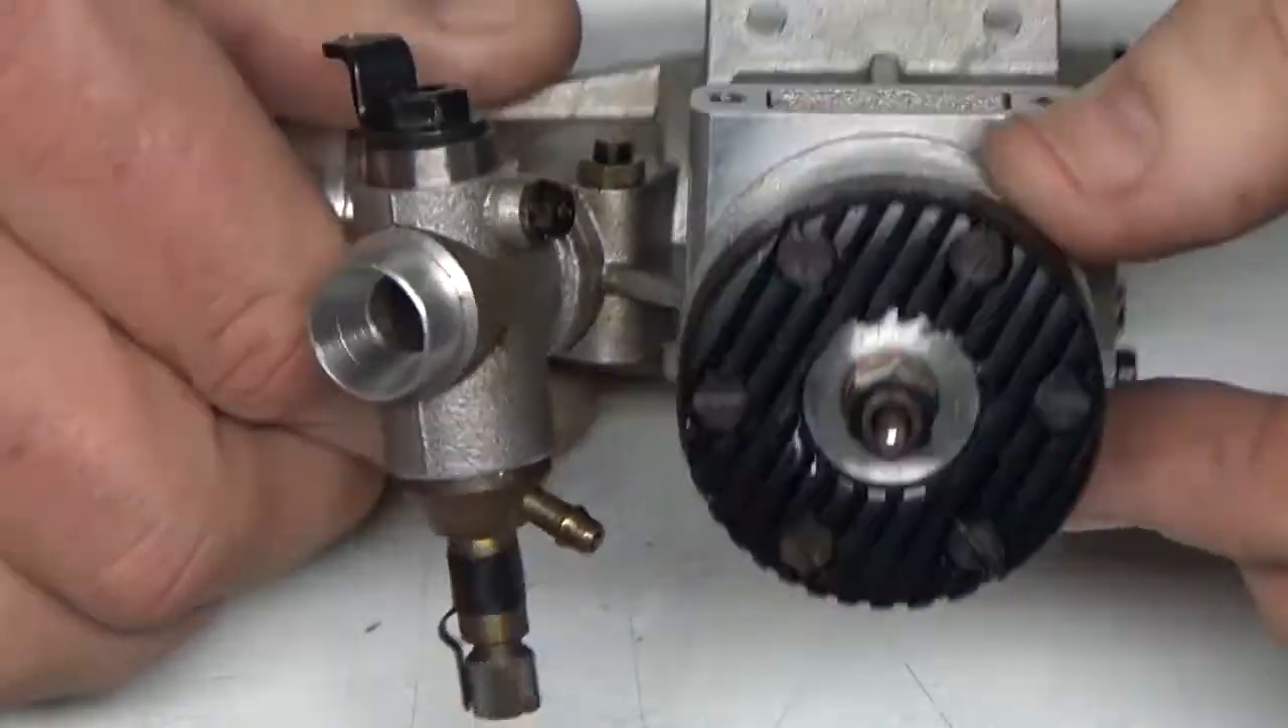Now you may say what the hell is going on with the head here the head fins aren't lined up properly.